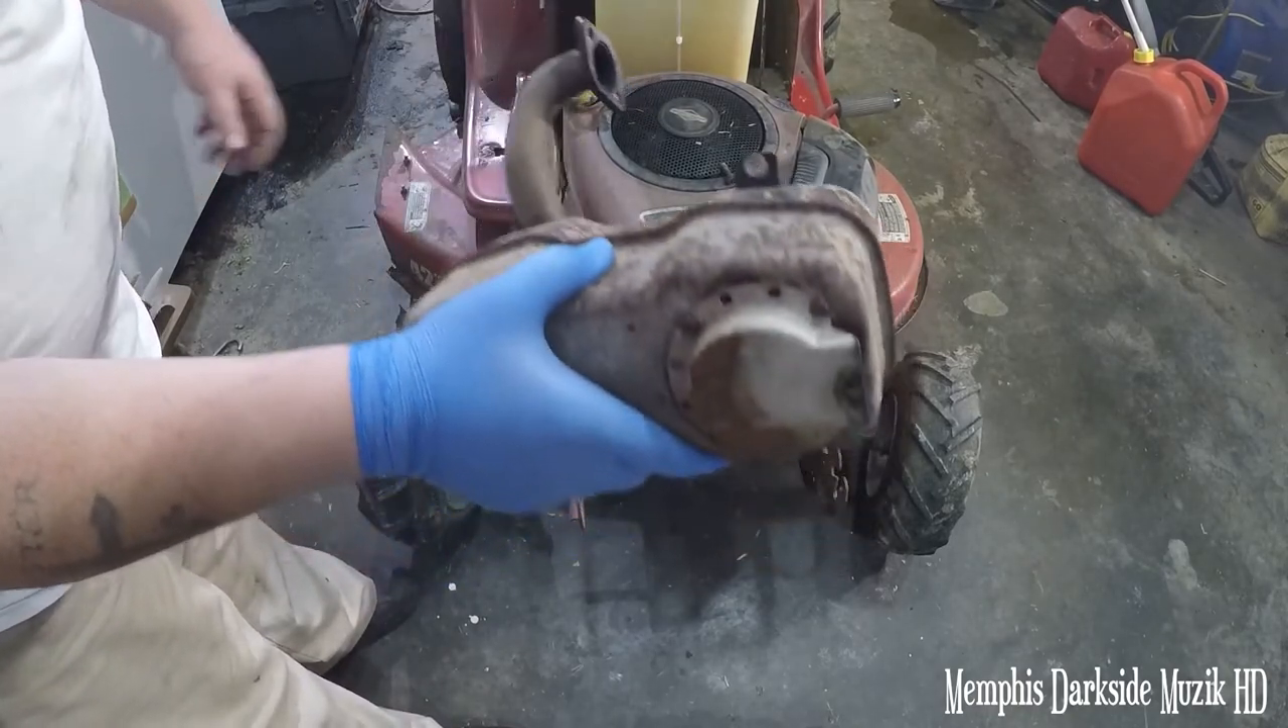All right so uh here we have the old muffler off.